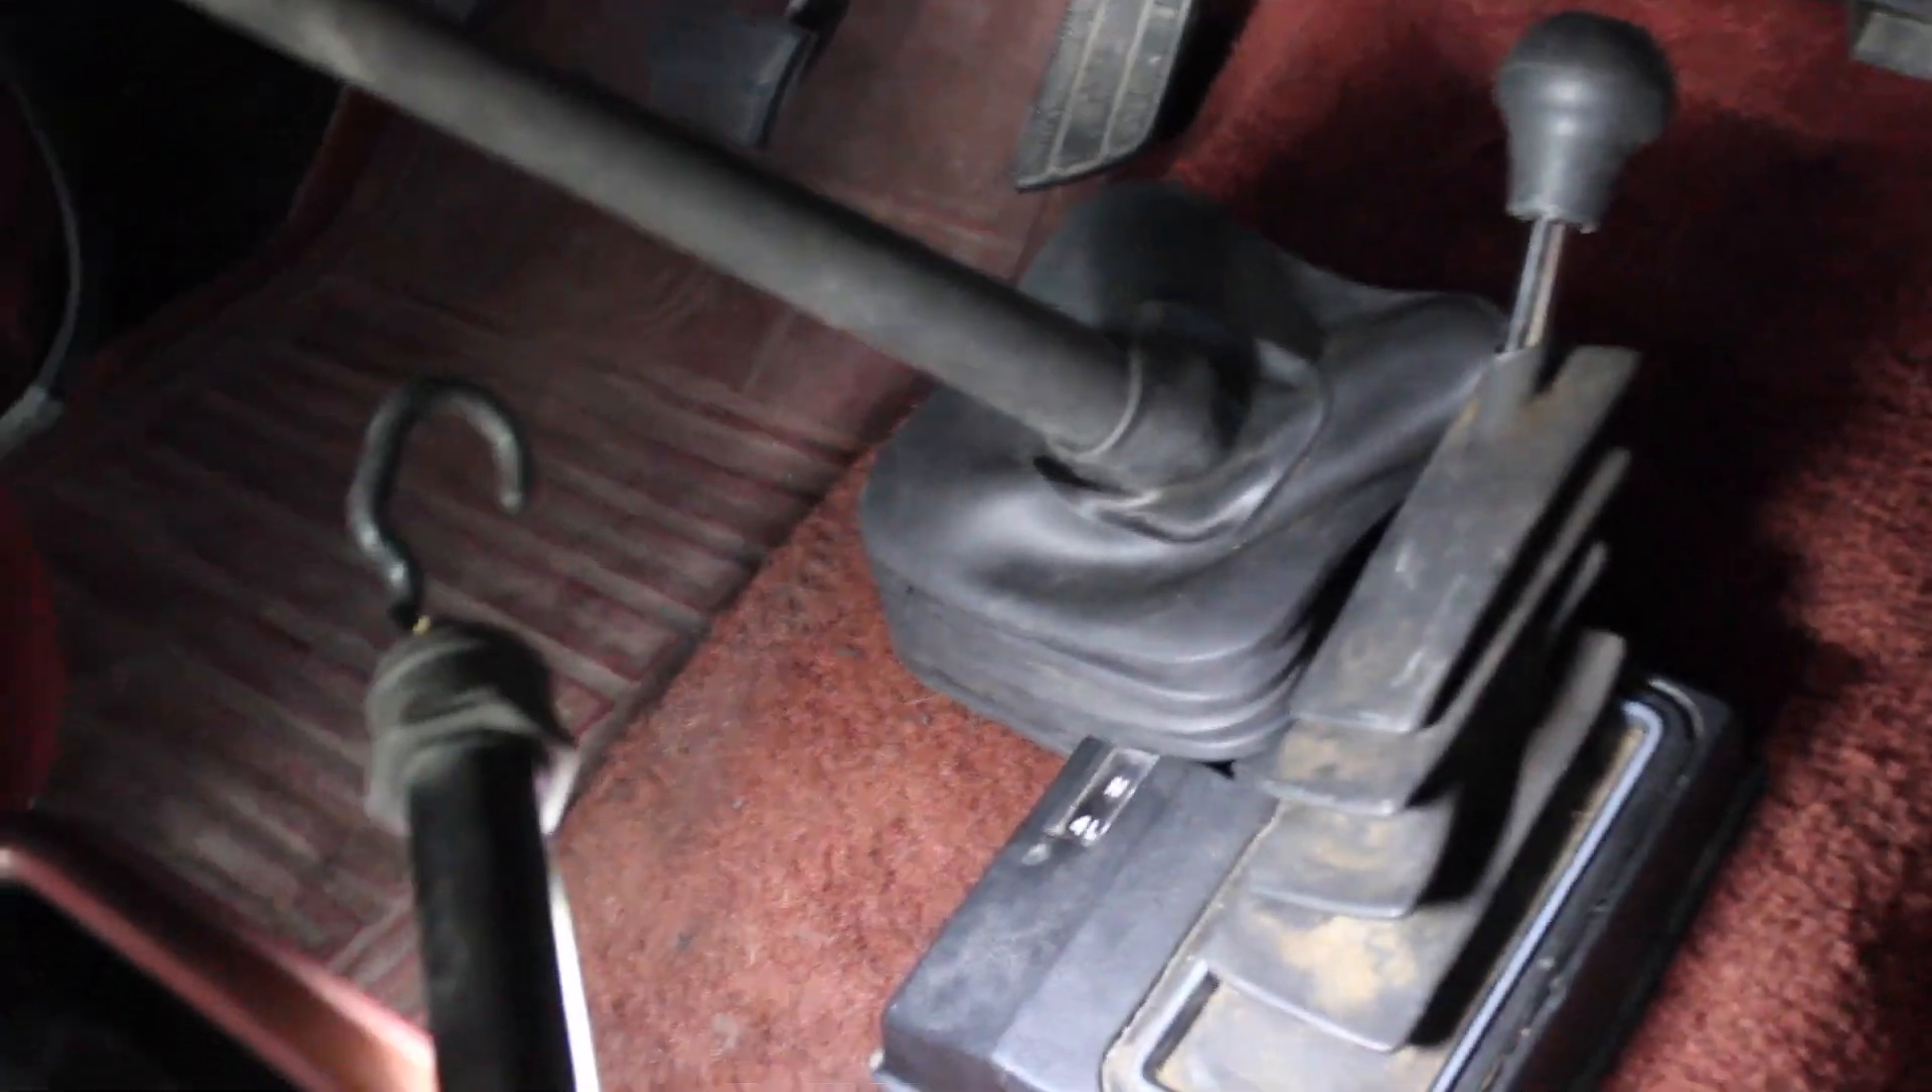The tranny boot gets in the way of the transfer case boot.